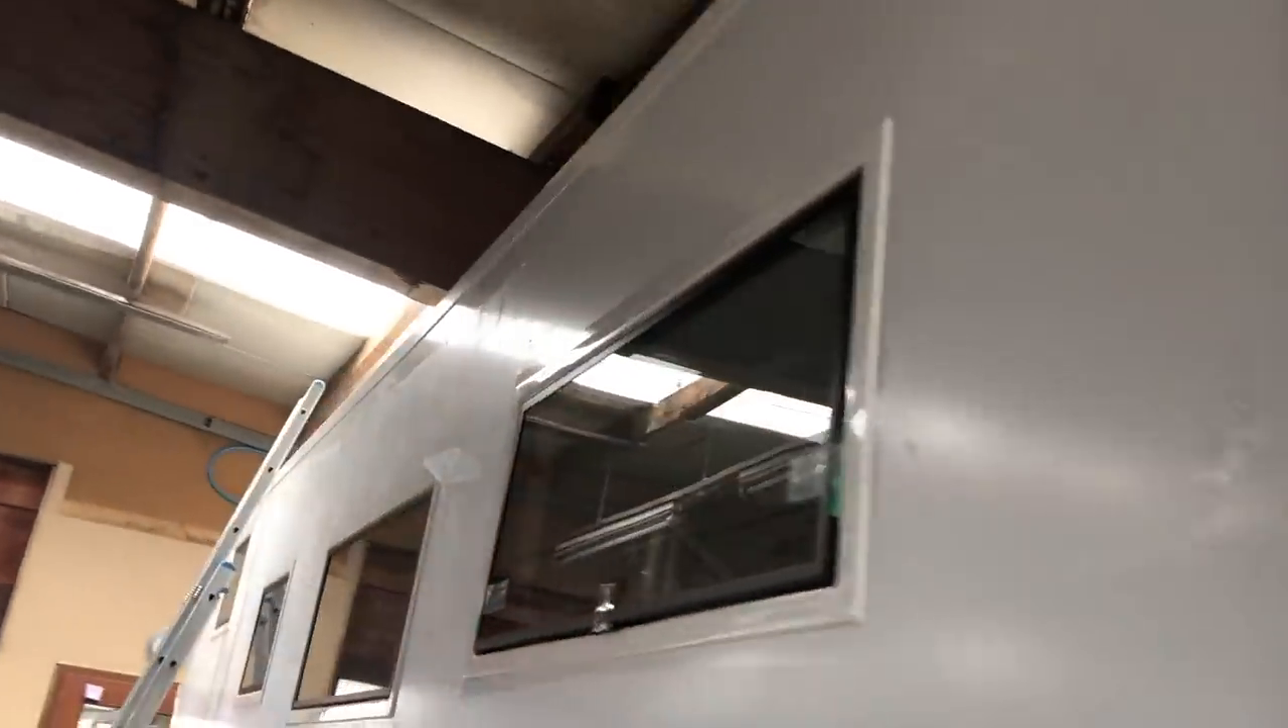So, die Fenster sind jetzt soweit eingebaut. Alle sind jetzt drin, außer die Dachfenster.